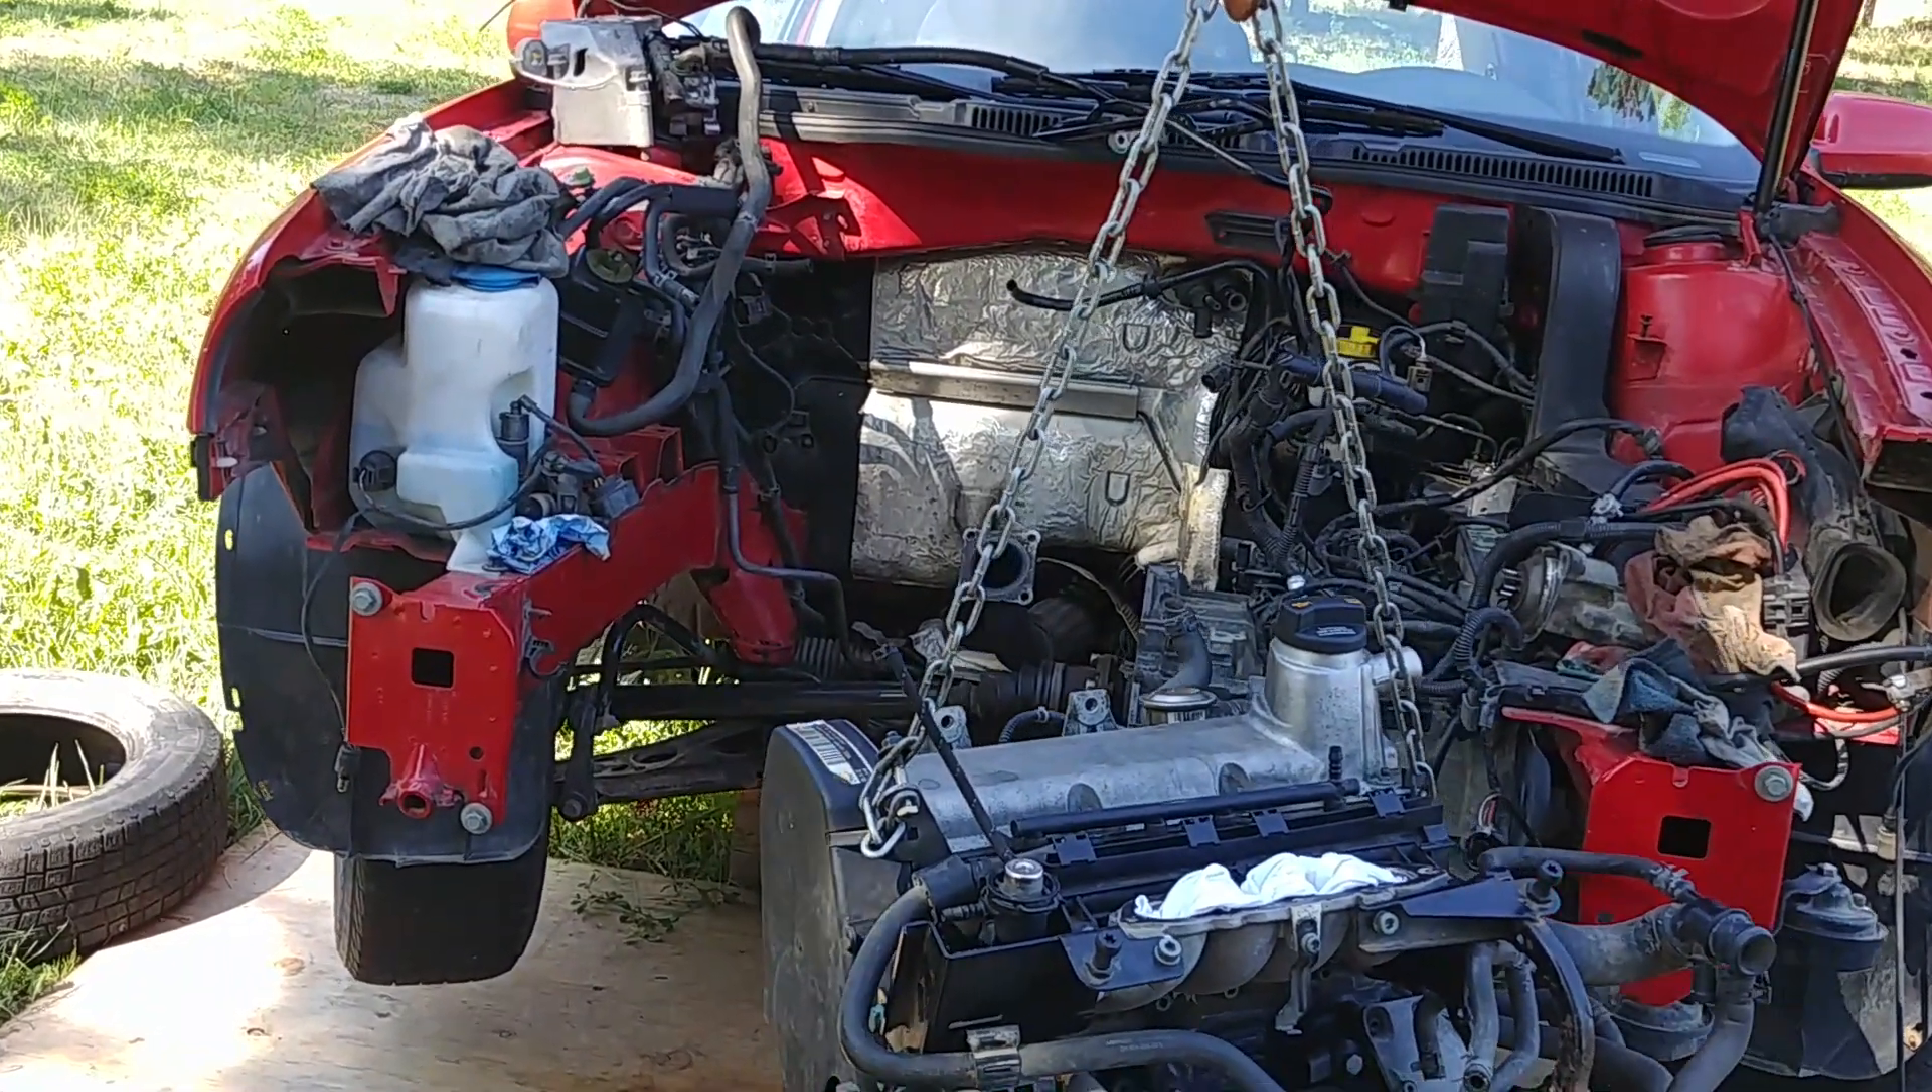Our engine is still hanging on a chain and almost ready to be installed into the engine bay.